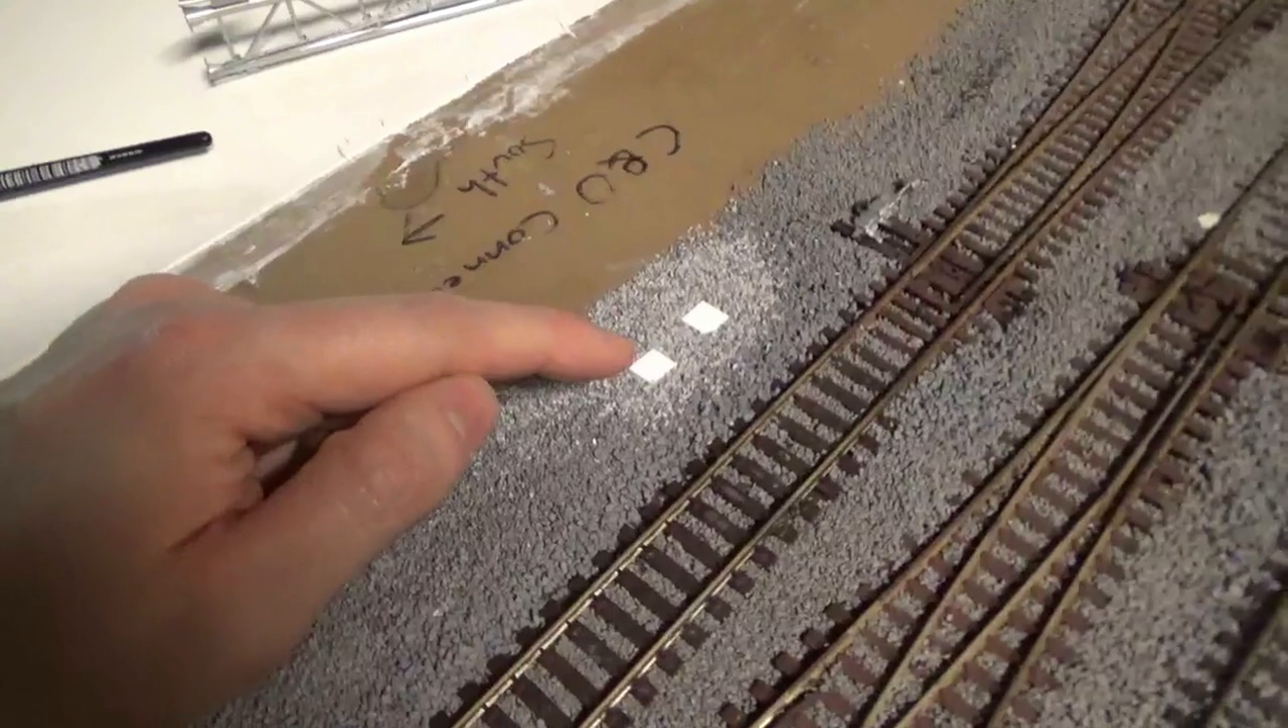So I've actually been able to figure that out, and I've glued down some styrene bases, and then joined them in with some fresh ballast in the scene here.